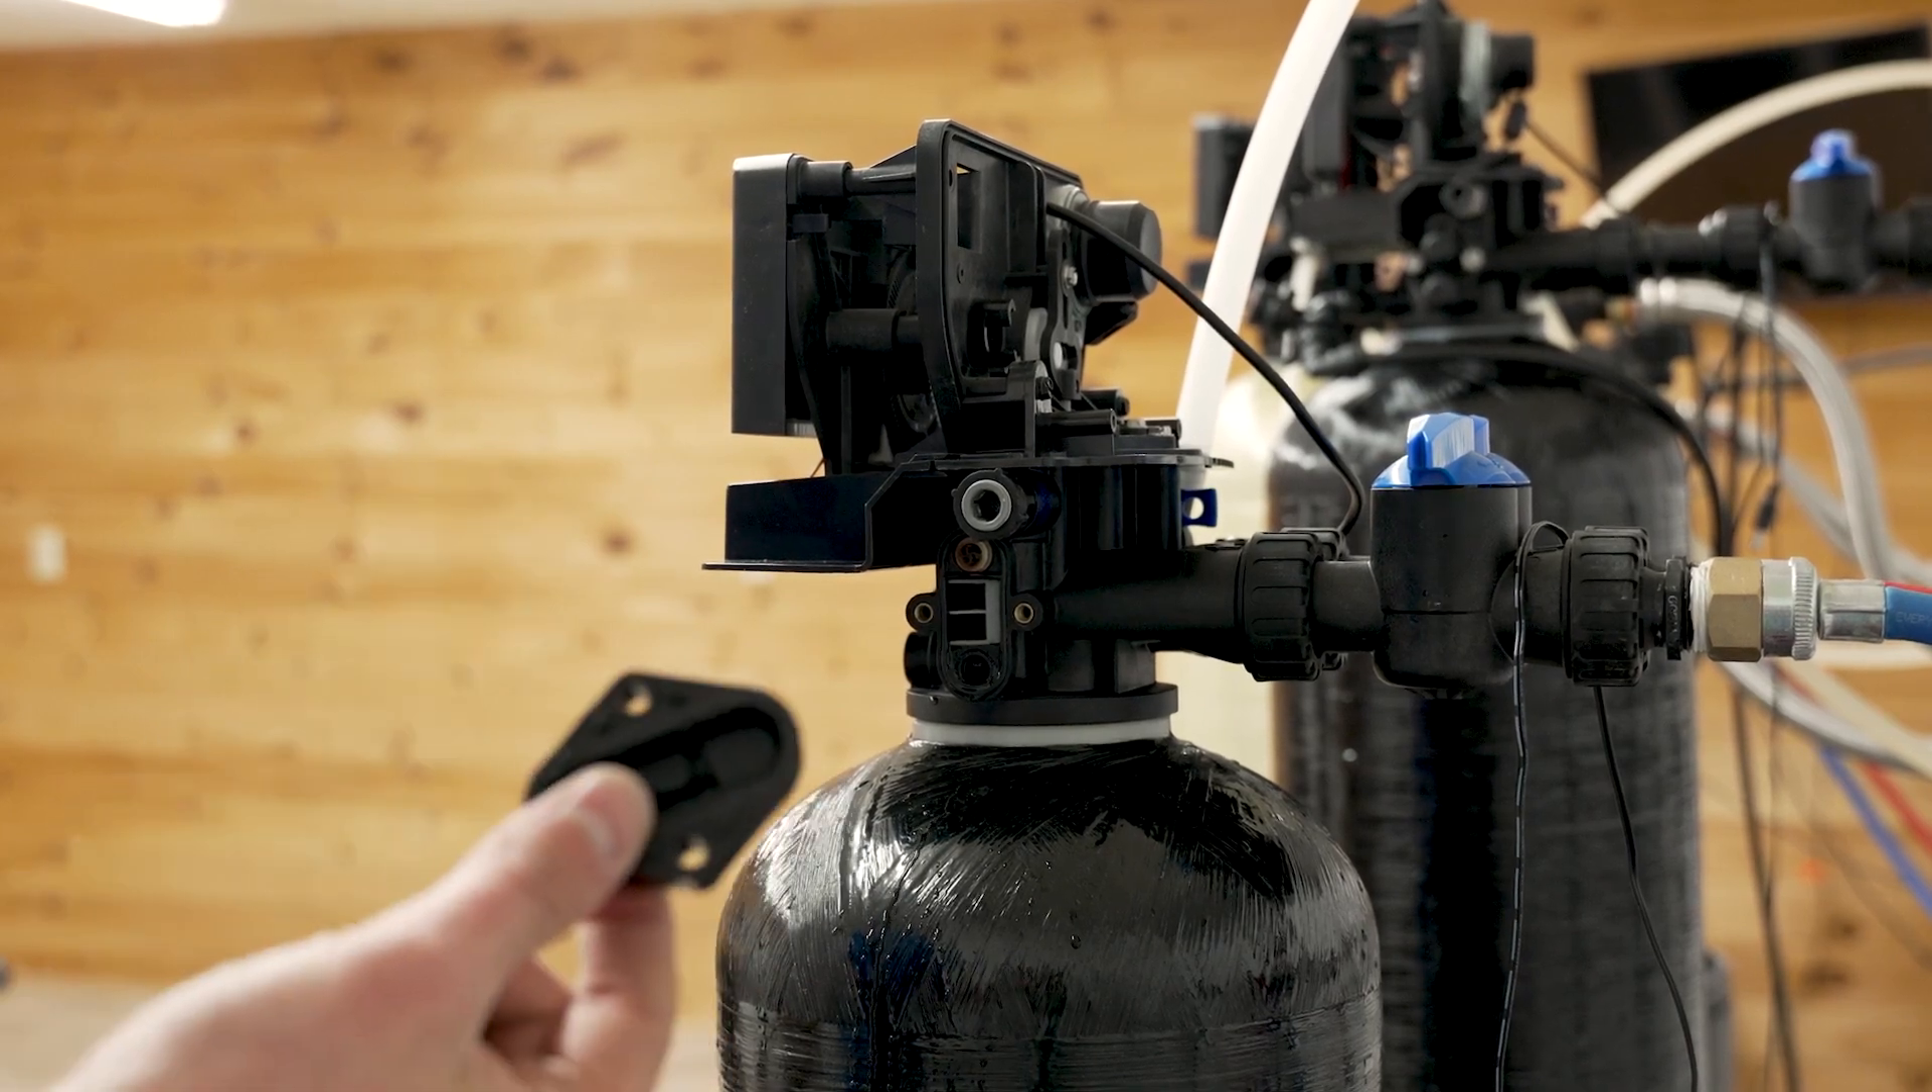So I've removed the injector cap.